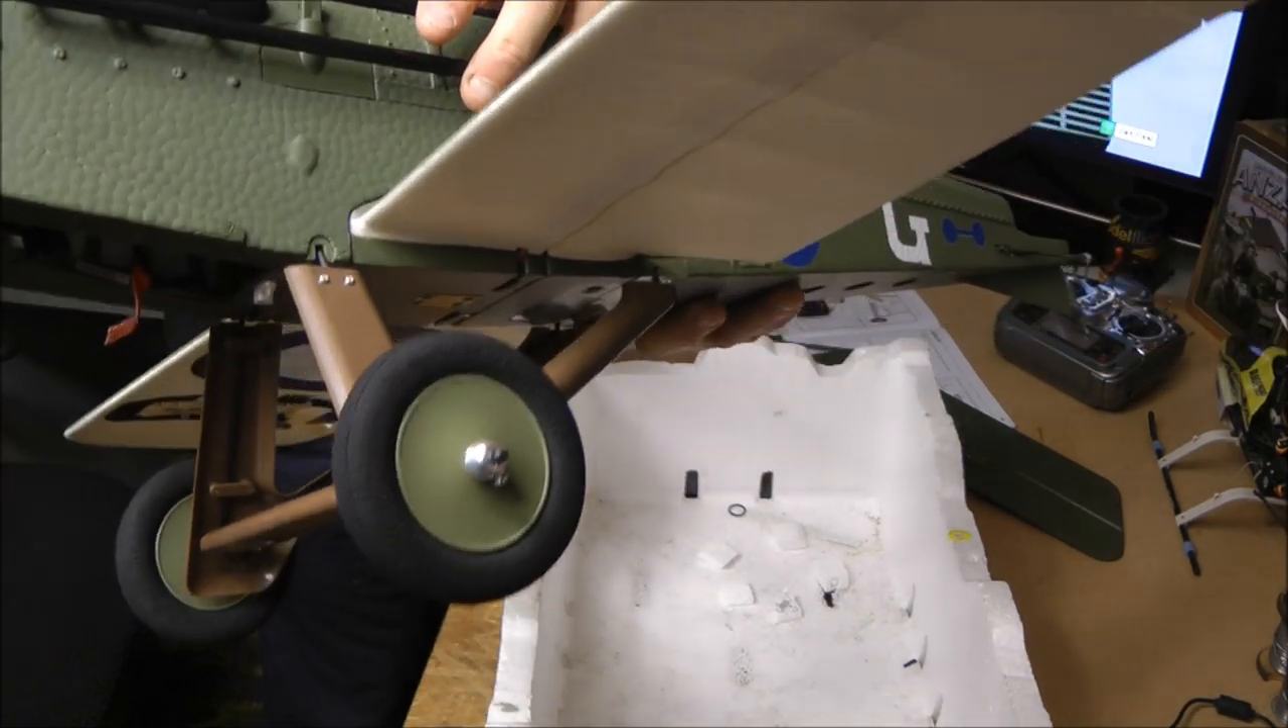As you can see, the landing gear and the bottom wing are now installed.